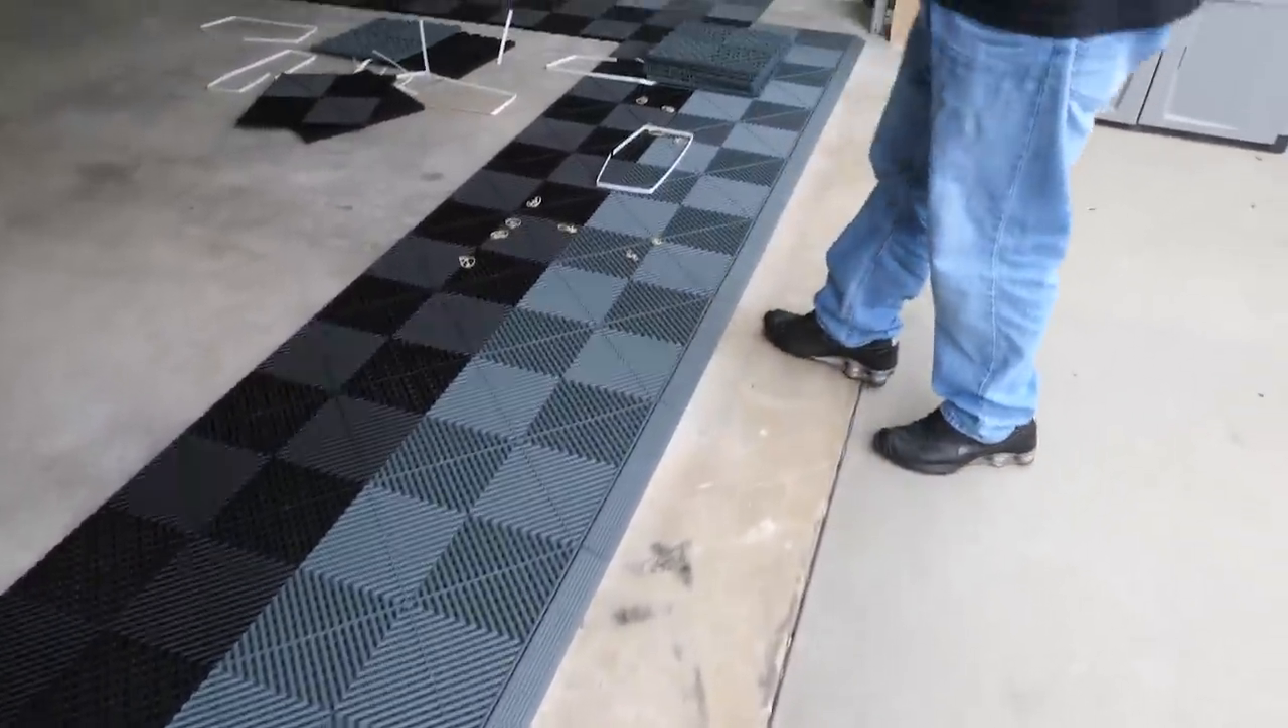Okay we've laid out our edge piece all the way across so now we're going to go and we're going to close the garage door and we're going to center this all up.